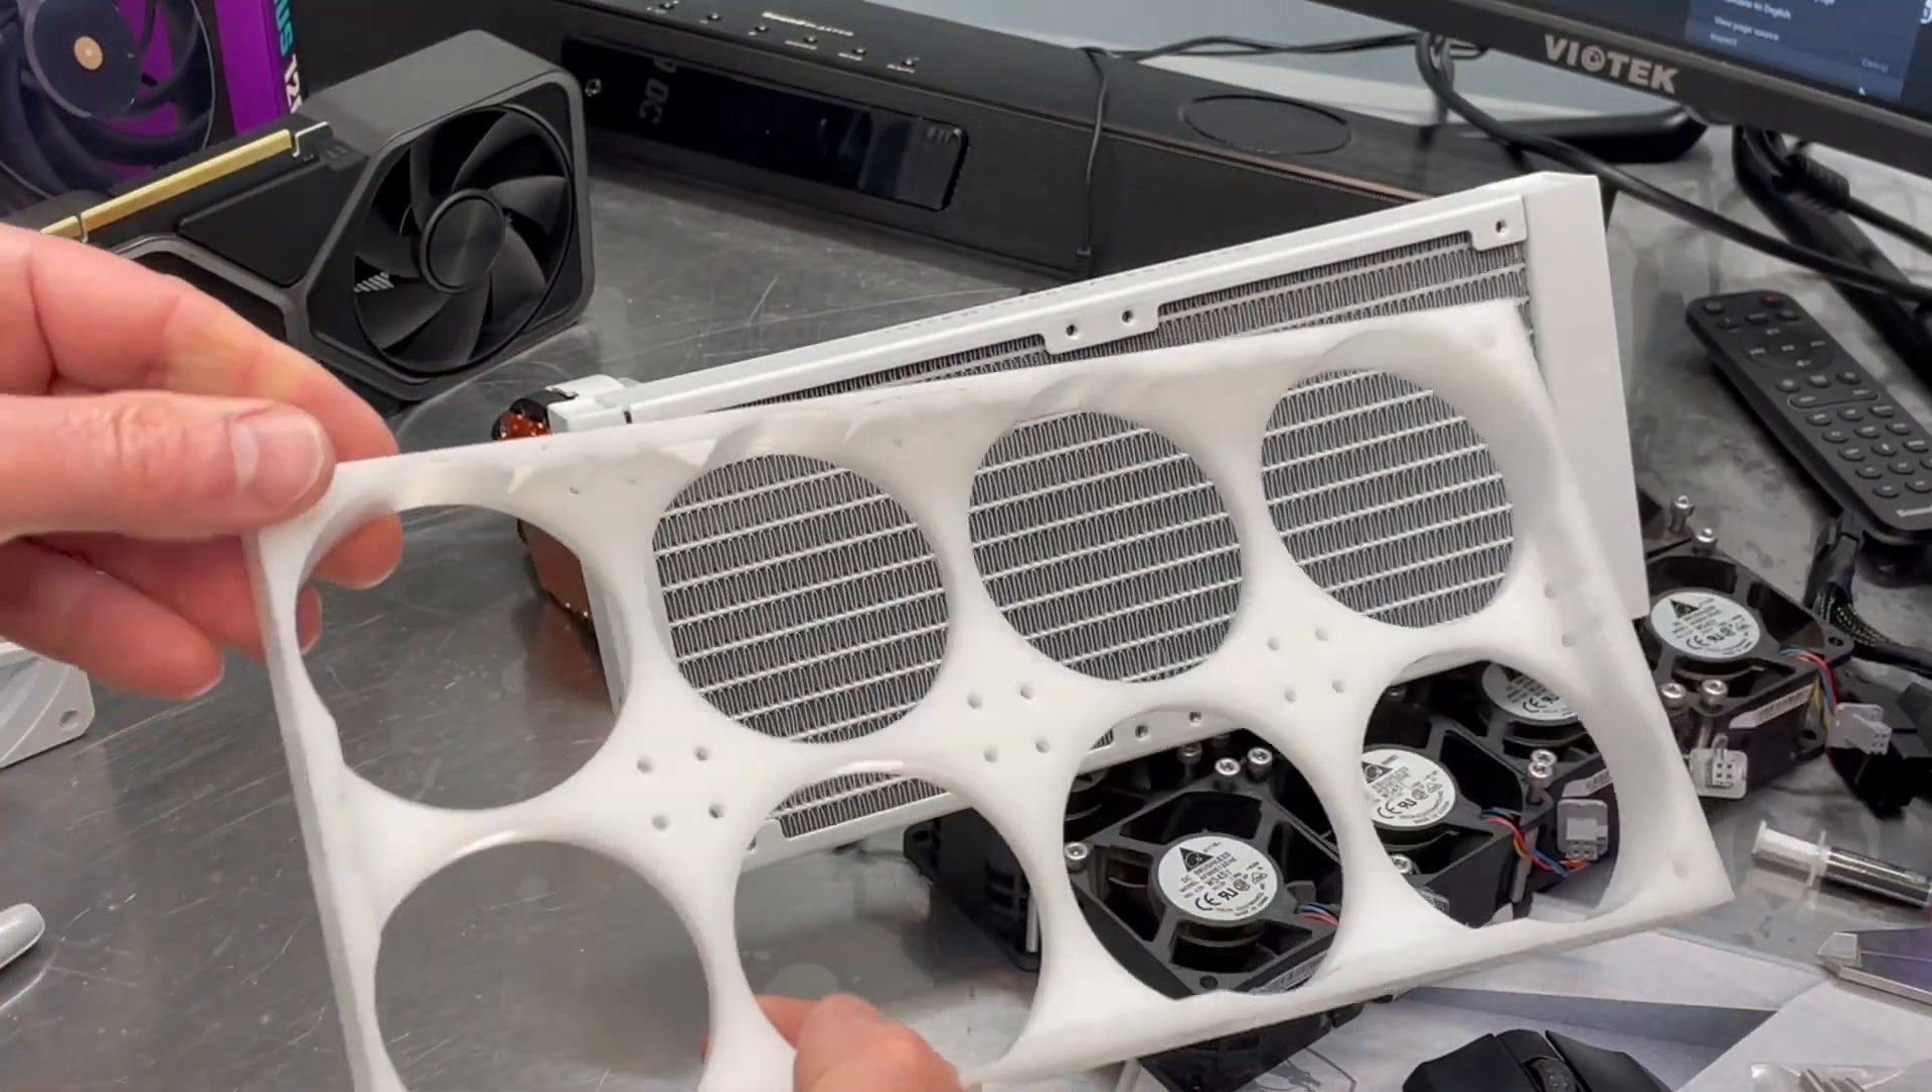So I've got the fans removed.